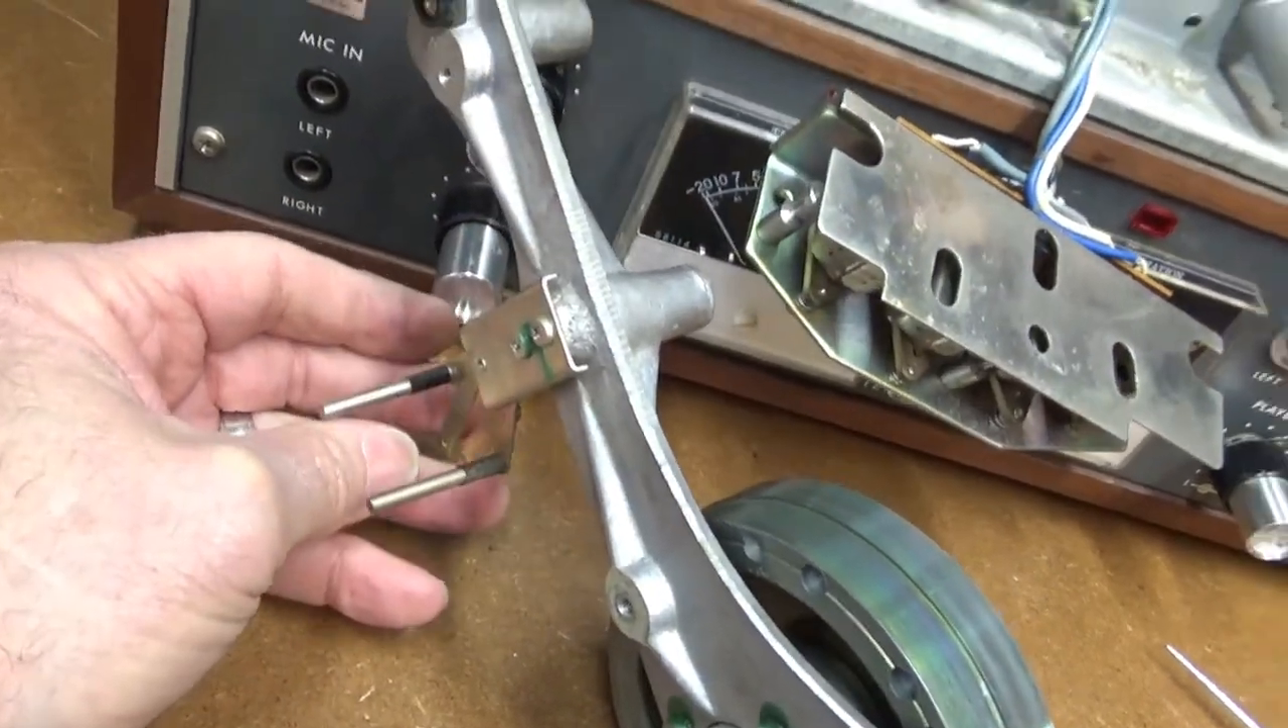Alright, I got this capstan assembly off.